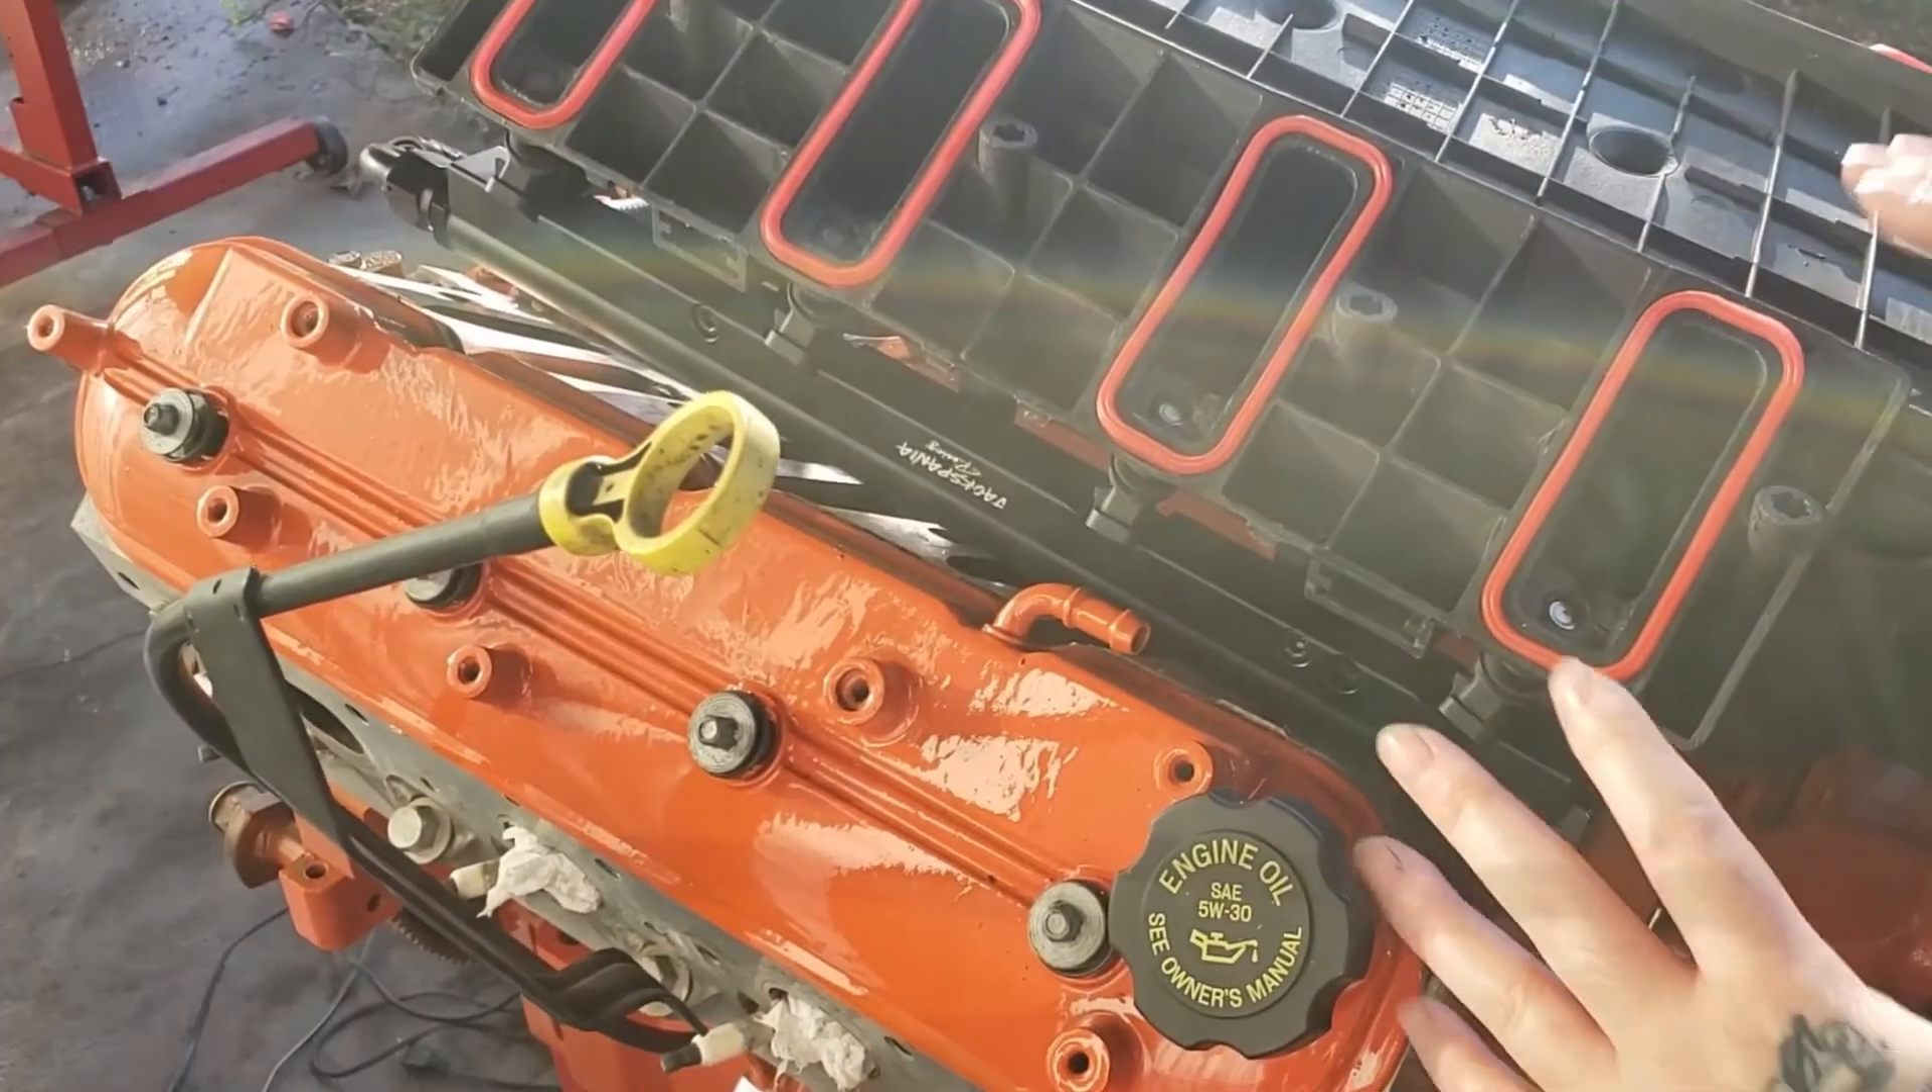So all the gaskets is now installed.